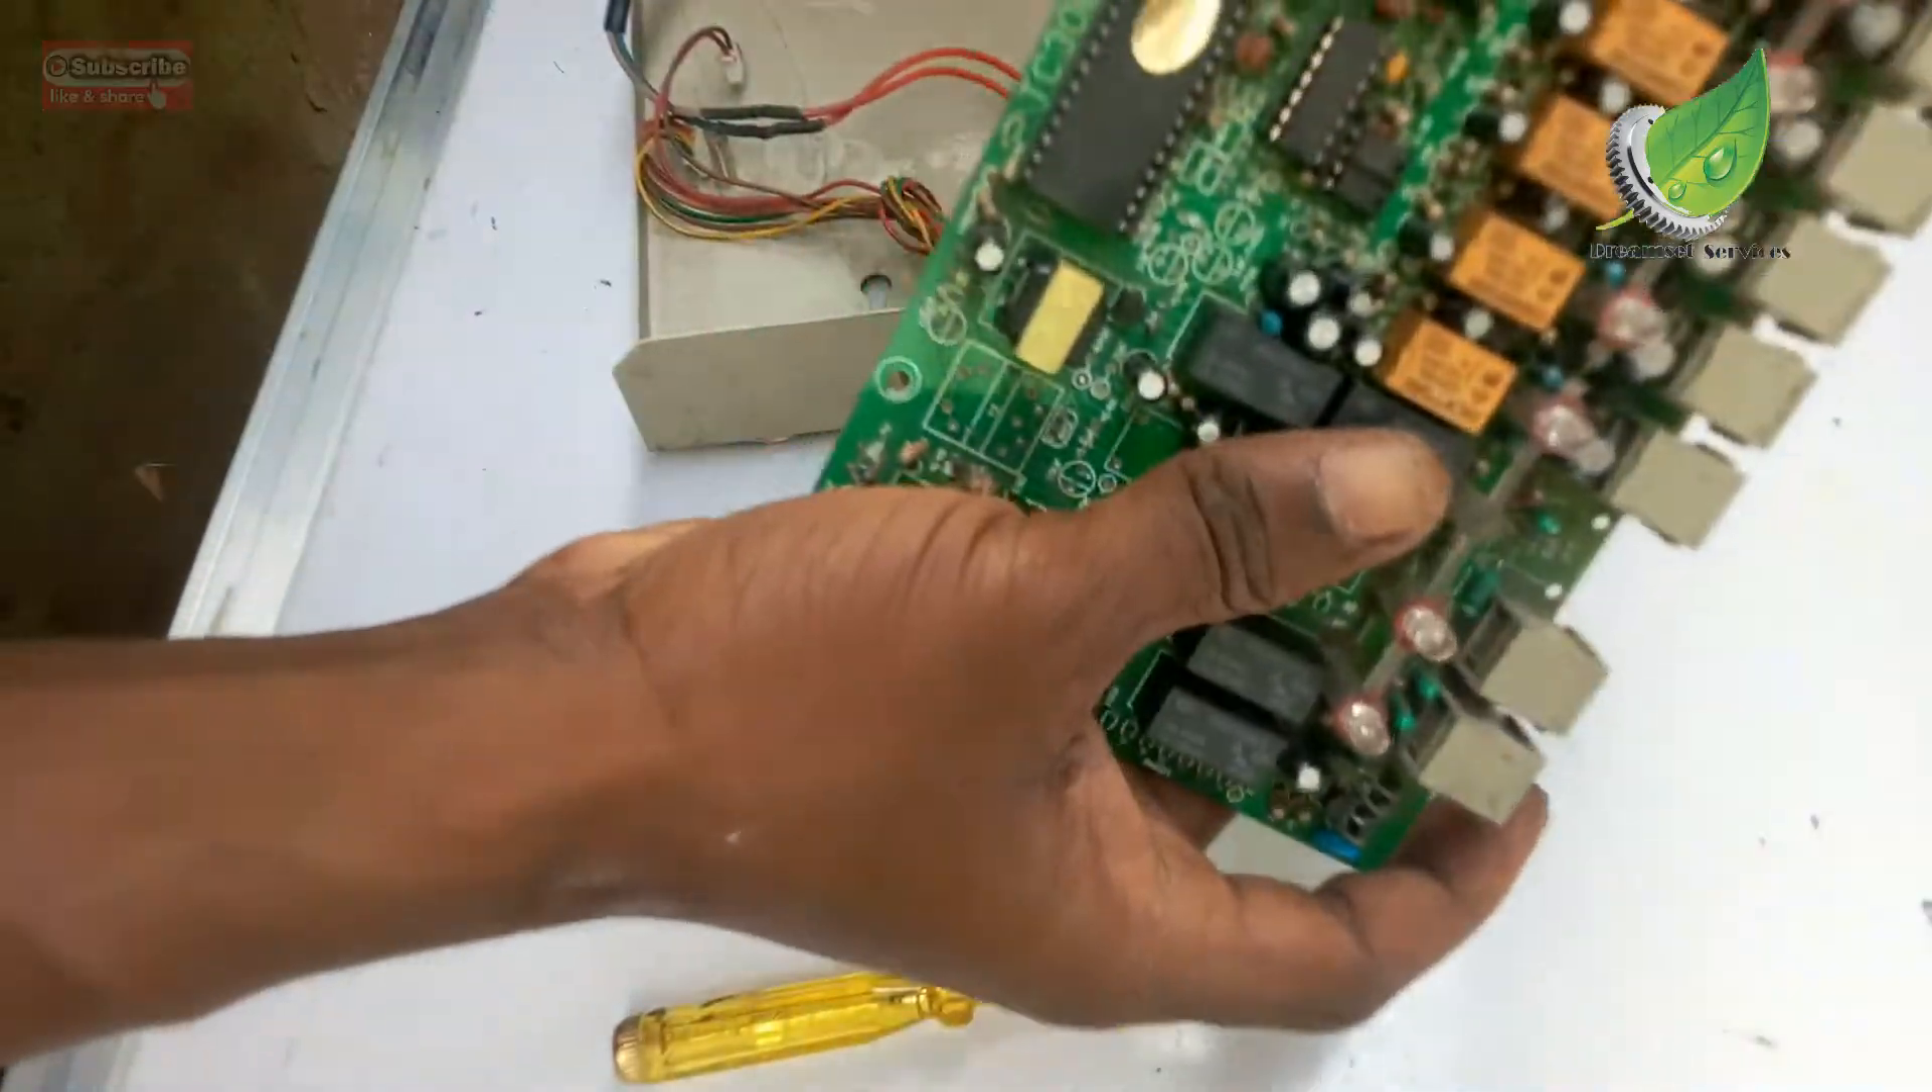So i've been able to um detach the the motherboard from the panel.